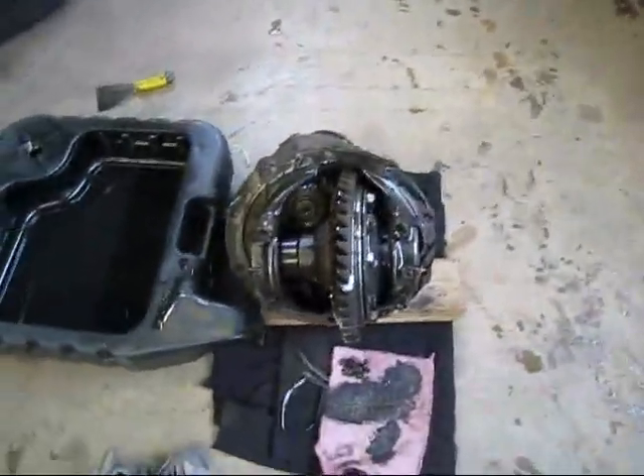Okay, so we've got our rear end out.